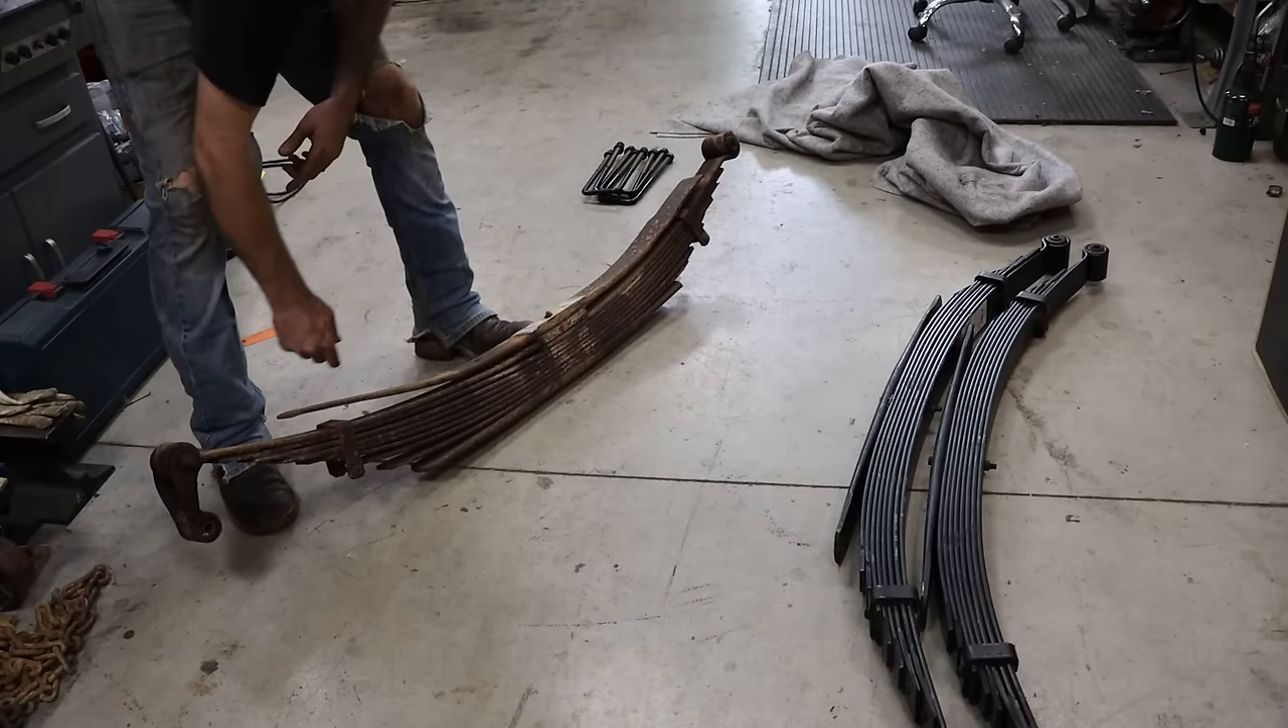So obviously, there's our new leaf springs. Here's the one I just pulled off.